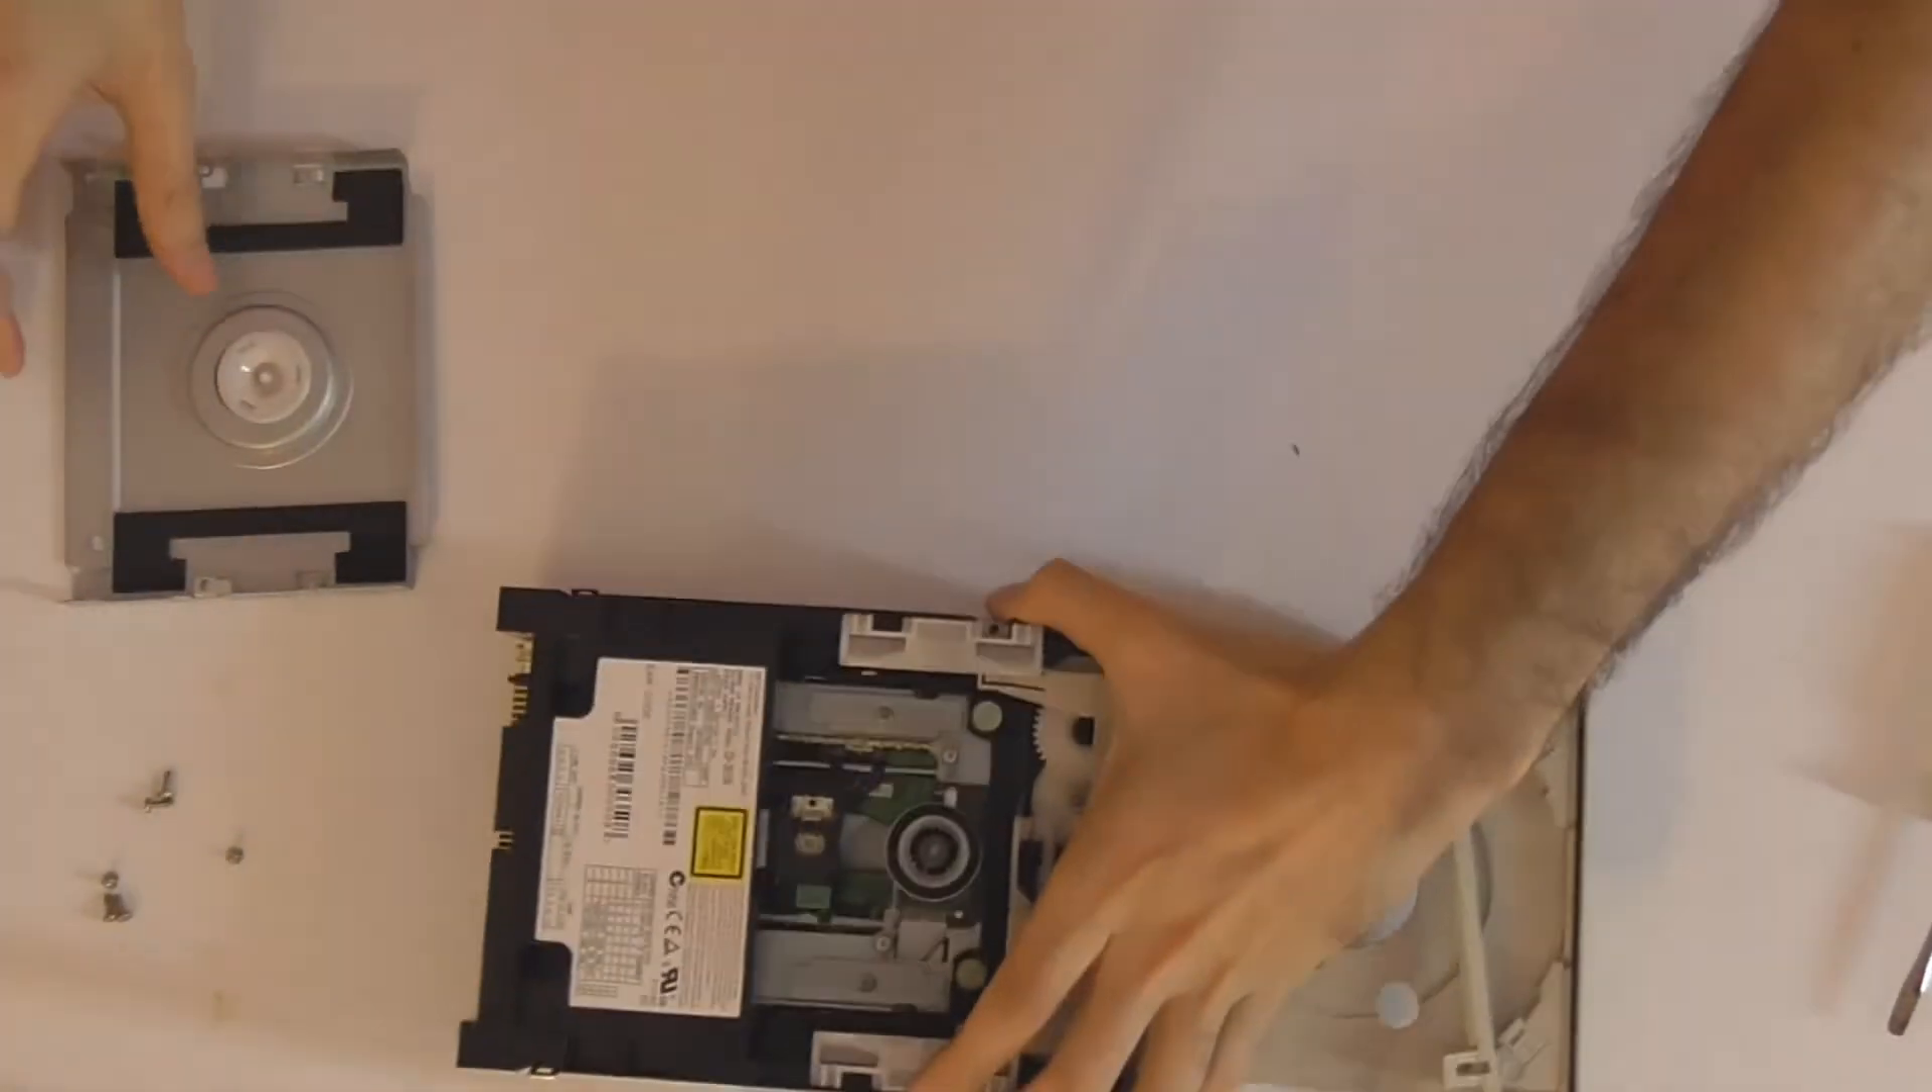This is the top panel and as you can see I have pried it off.